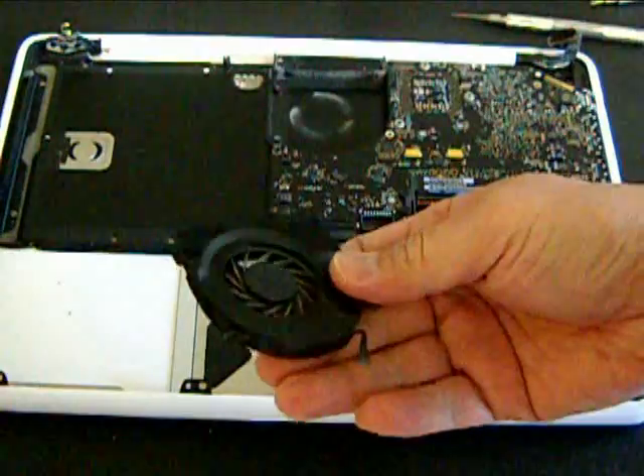So I just removed the fan.